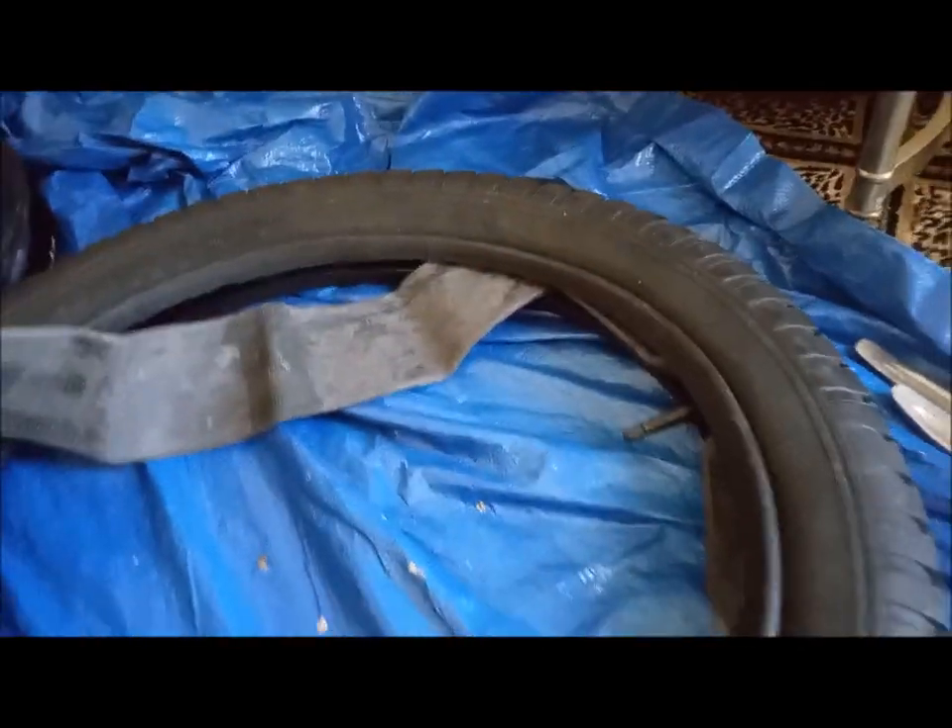The inner tube is about halfway in.